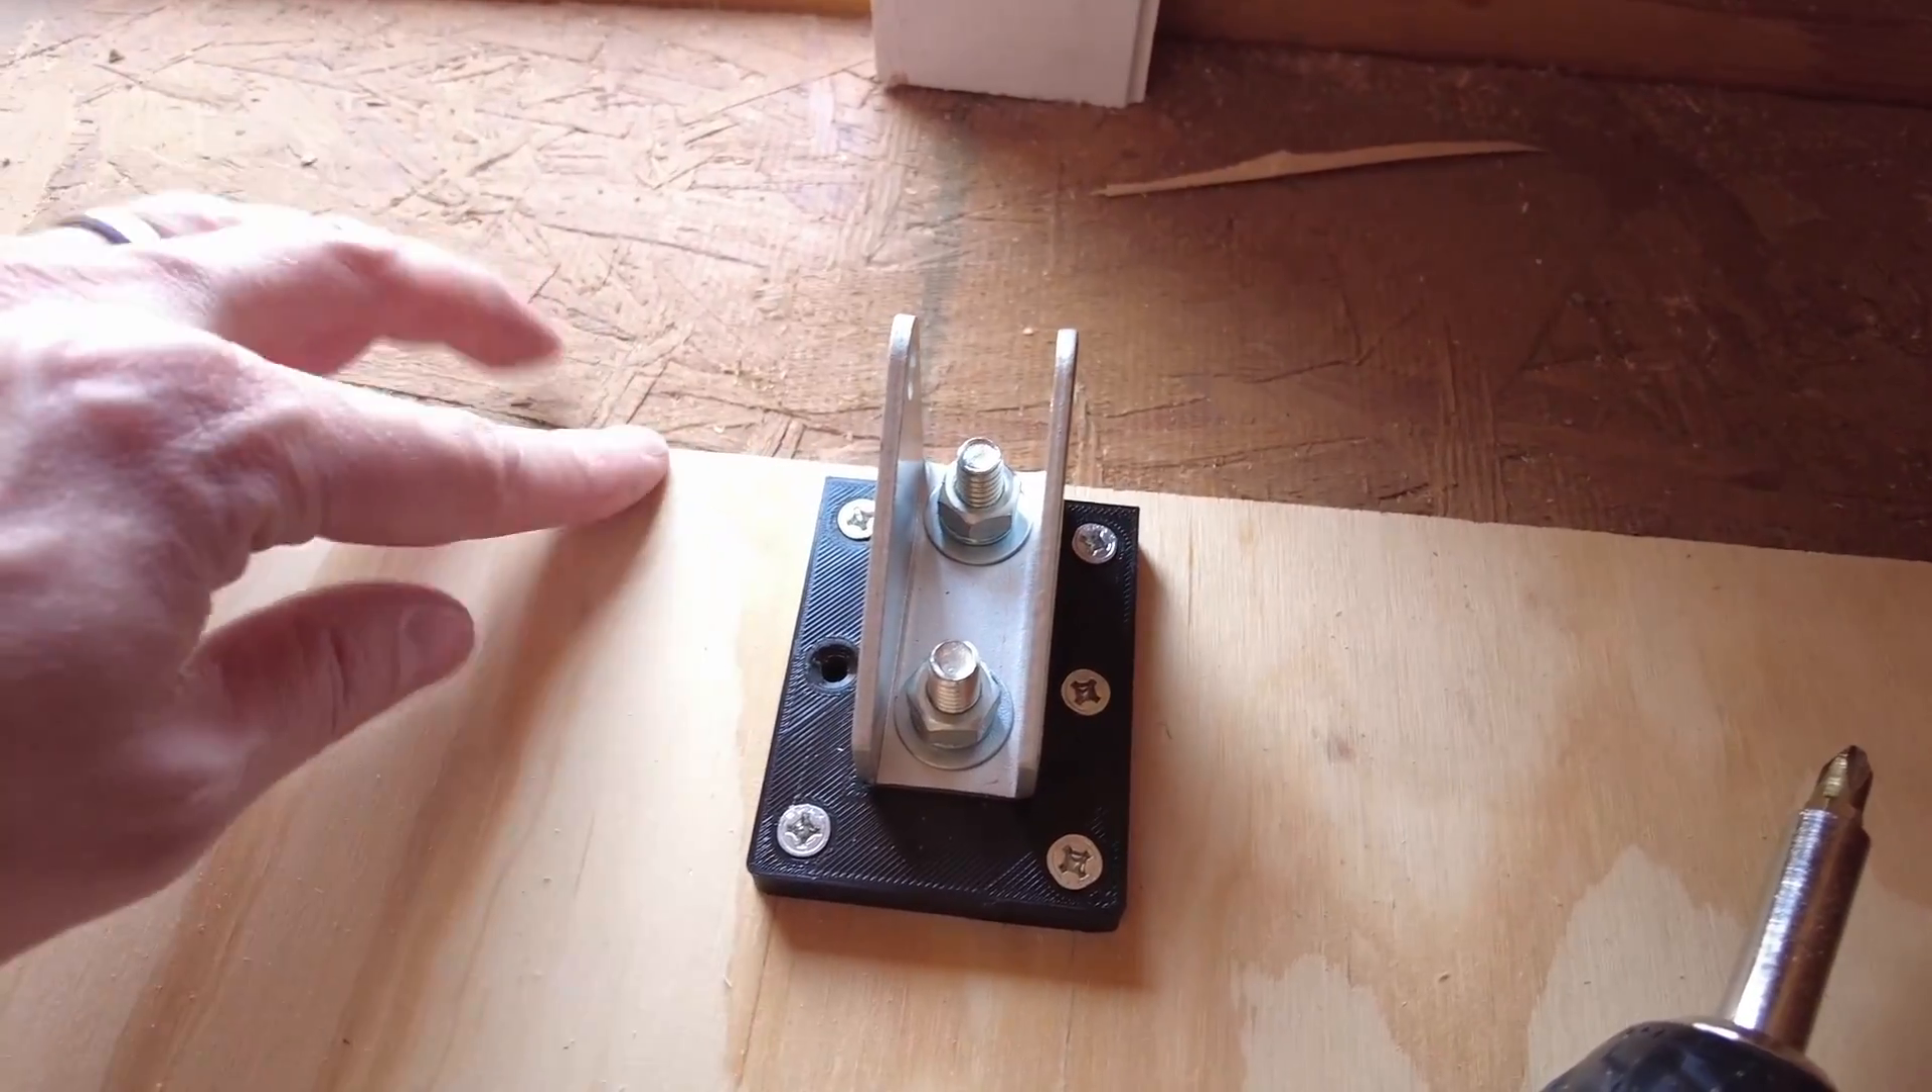I have this 3D printed part with the actuator bolts on and I made this bracket so I could have six little bolts going into this thin piece of plywood instead of these two gigantic ones.